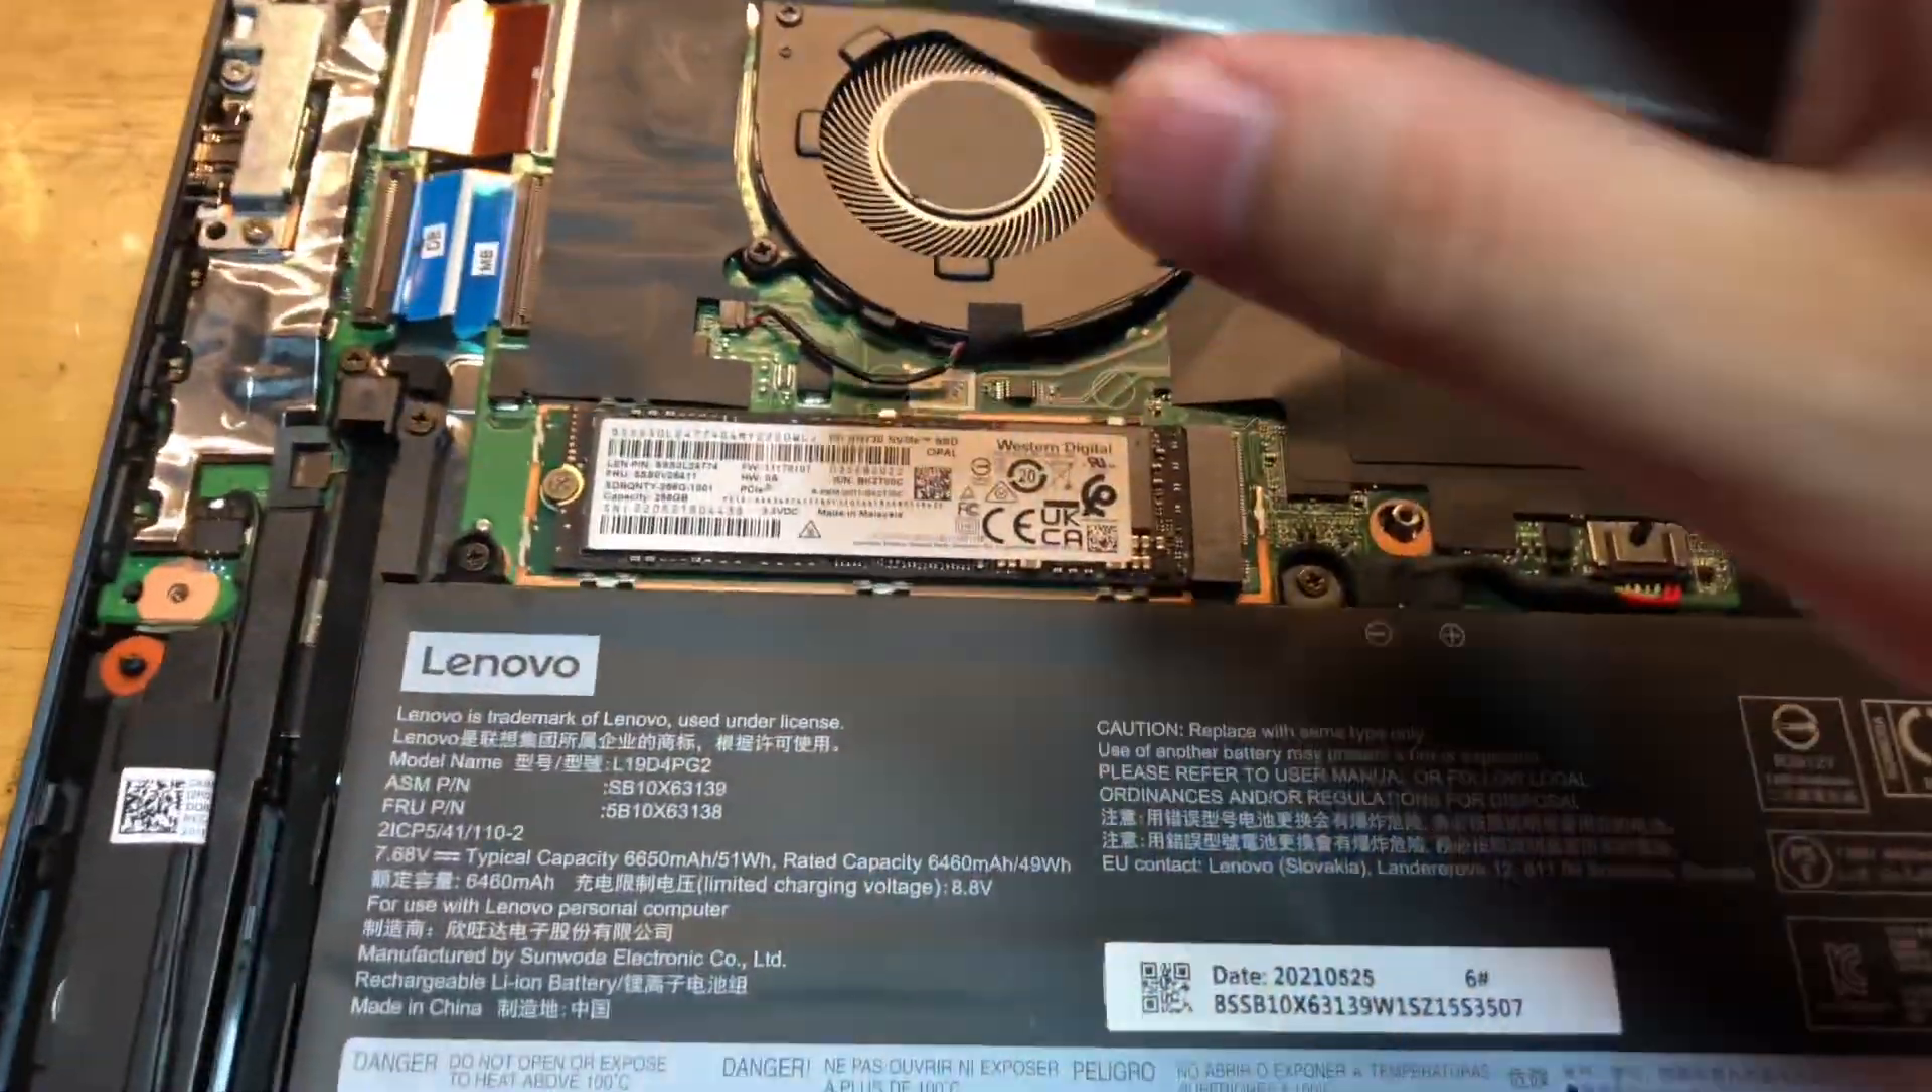So, the SSD is back in place.